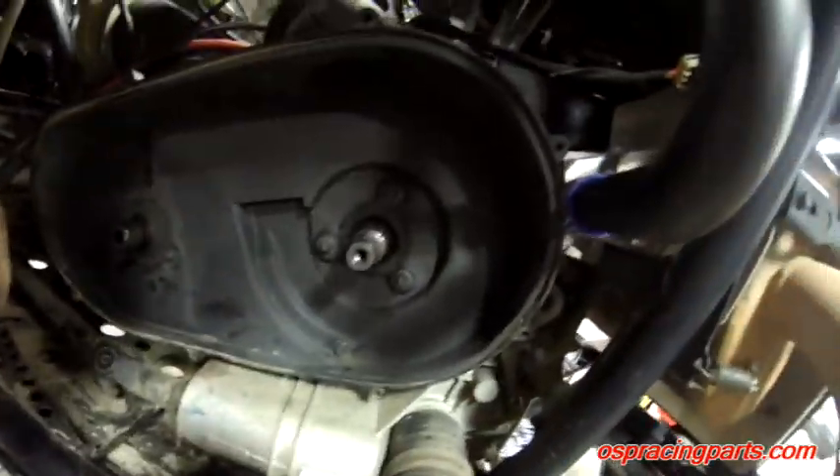We got our clutch guard backer back on.